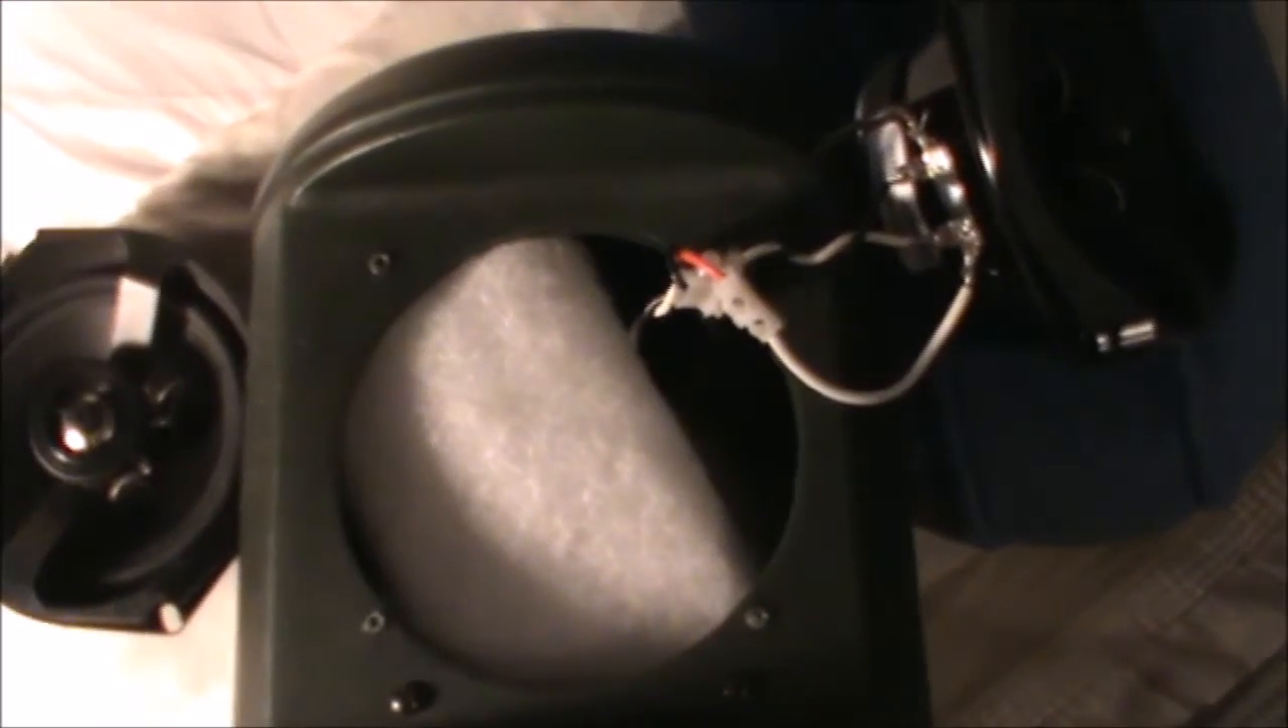And so now we have full access to the interior of the speaker.